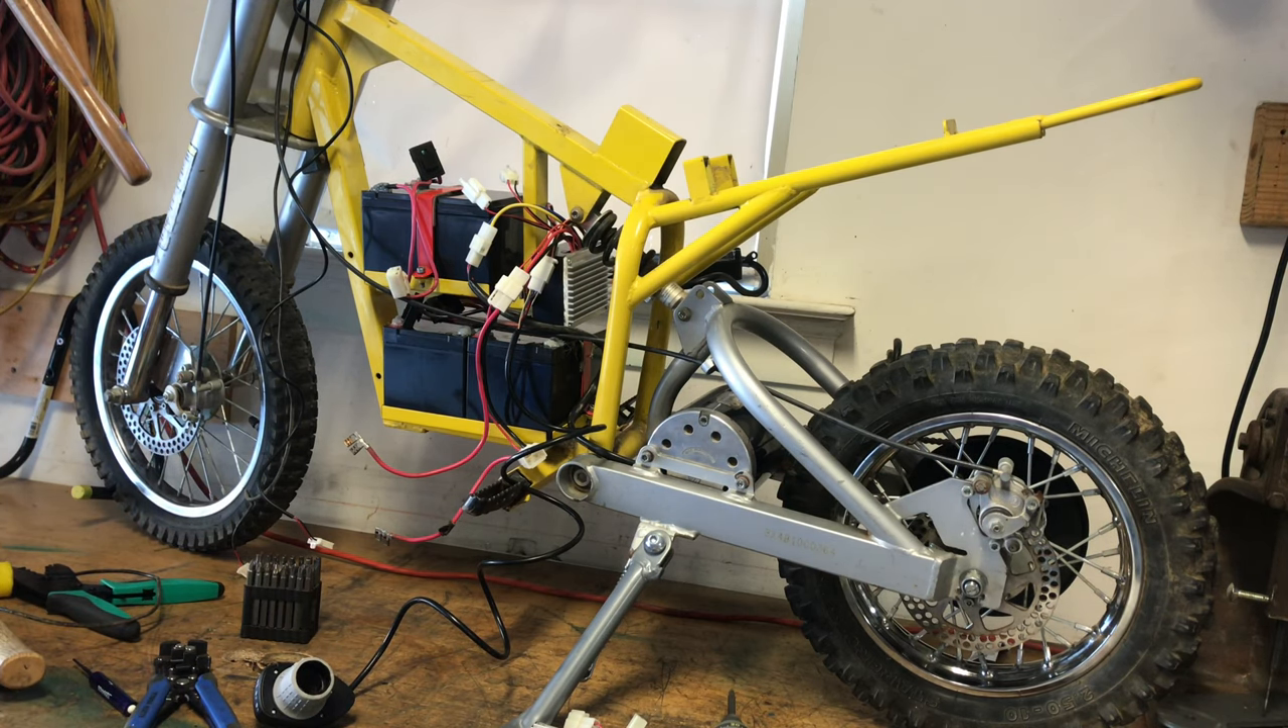There, we got the batteries put in. I went ahead and clamped those down, put a few other wires and everything in here.